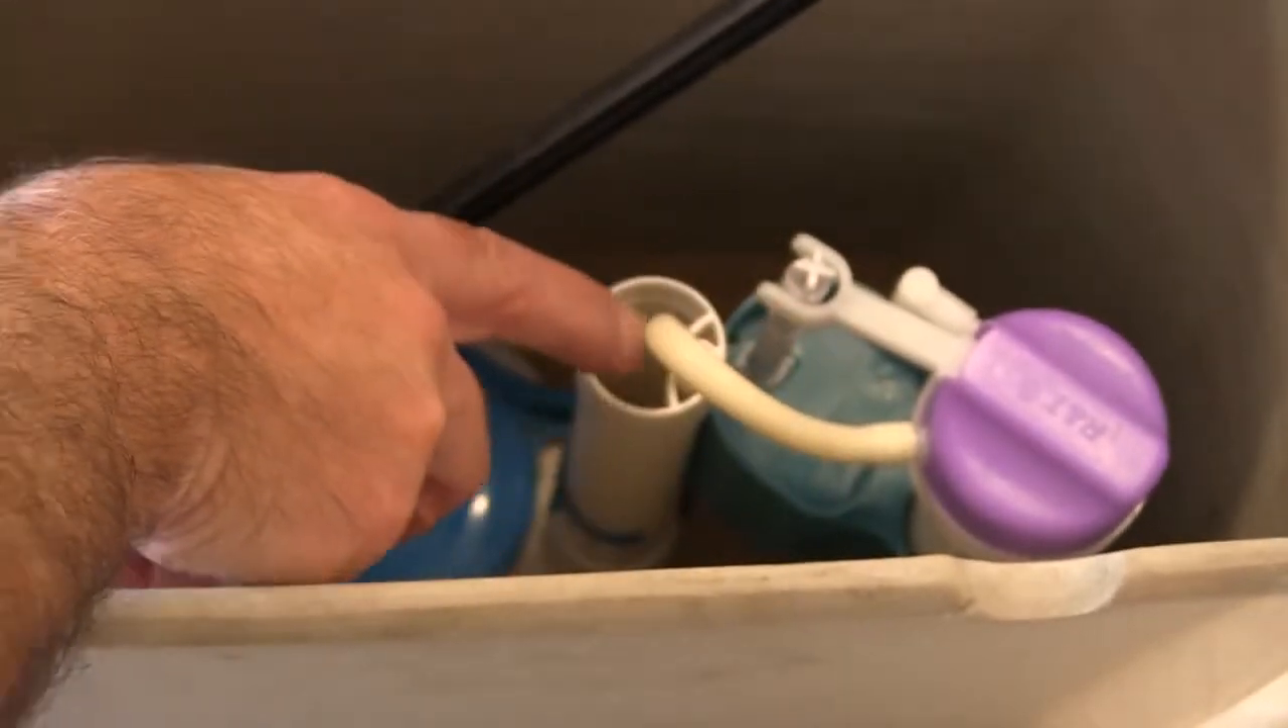So we have everything fully assembled and we have our fill valve connected to our flush valve.